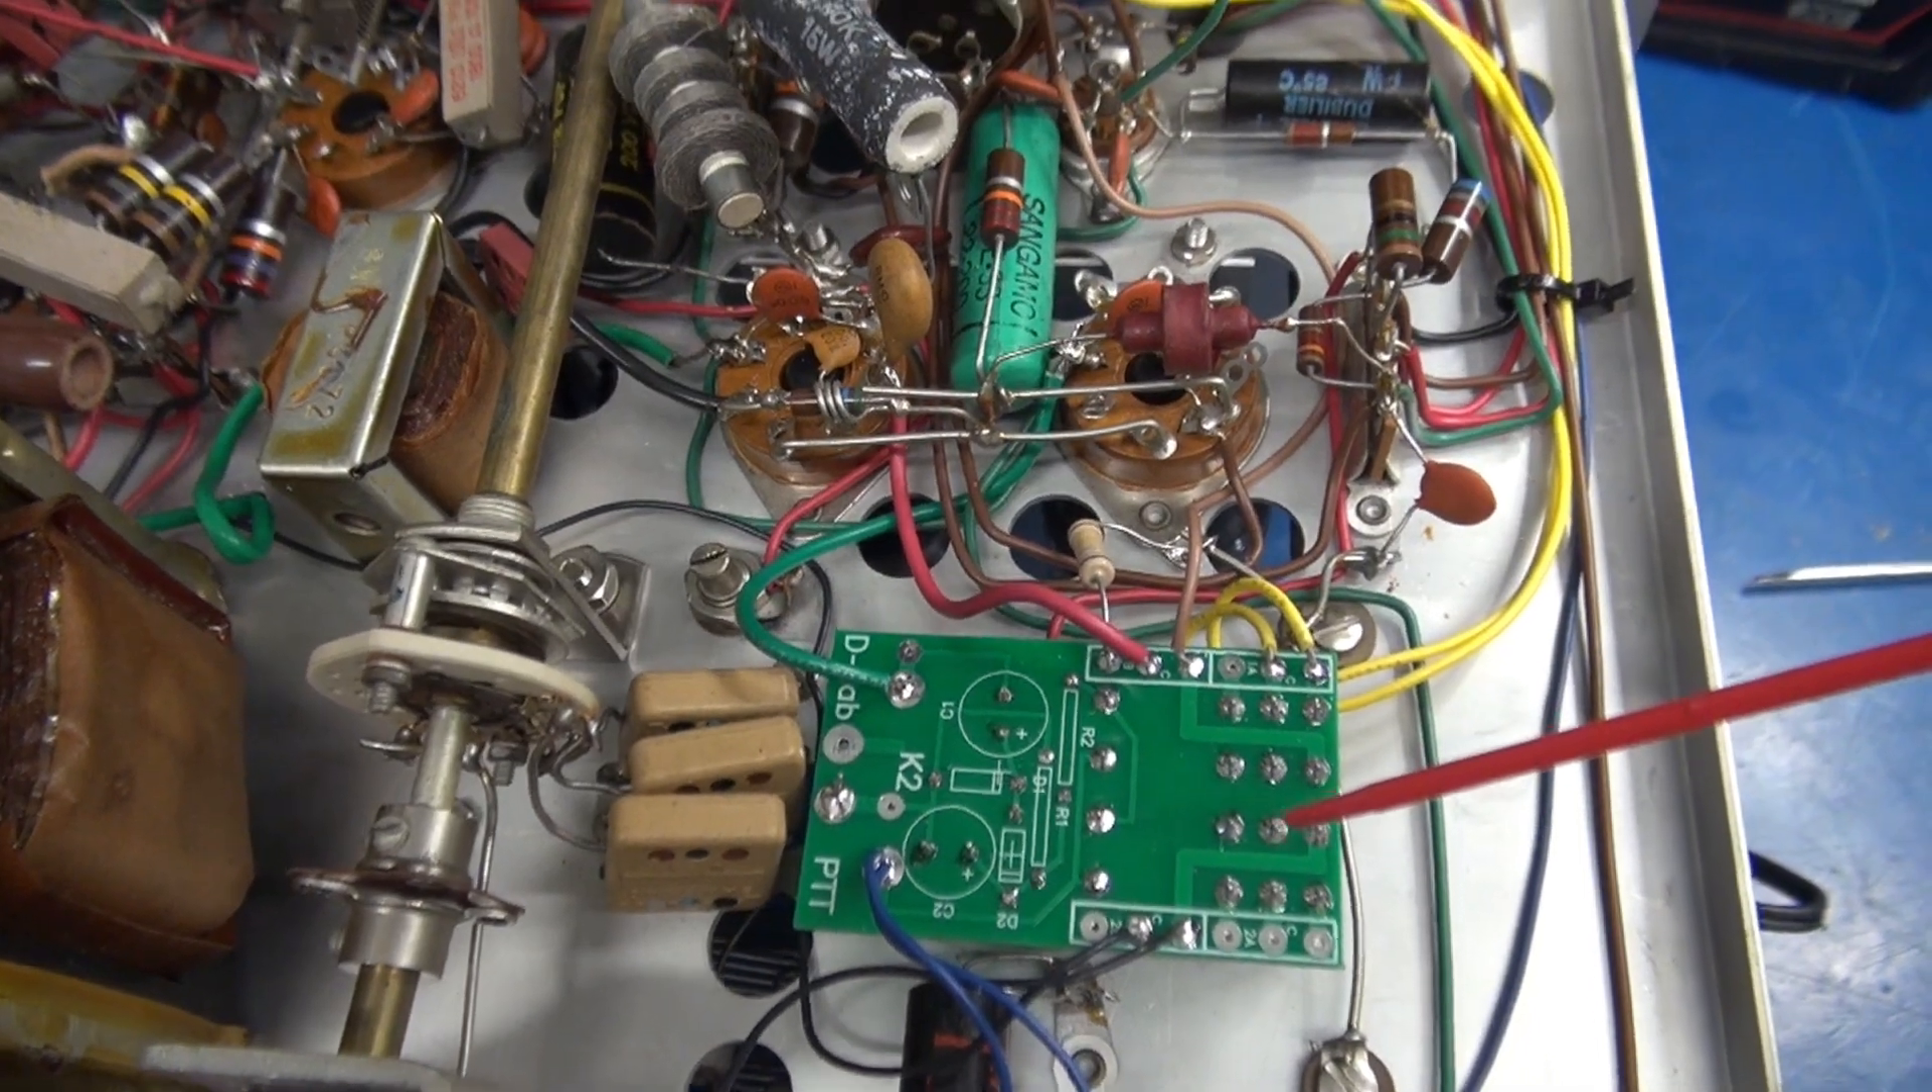All right, the K2 module installation is complete into the Challenger.